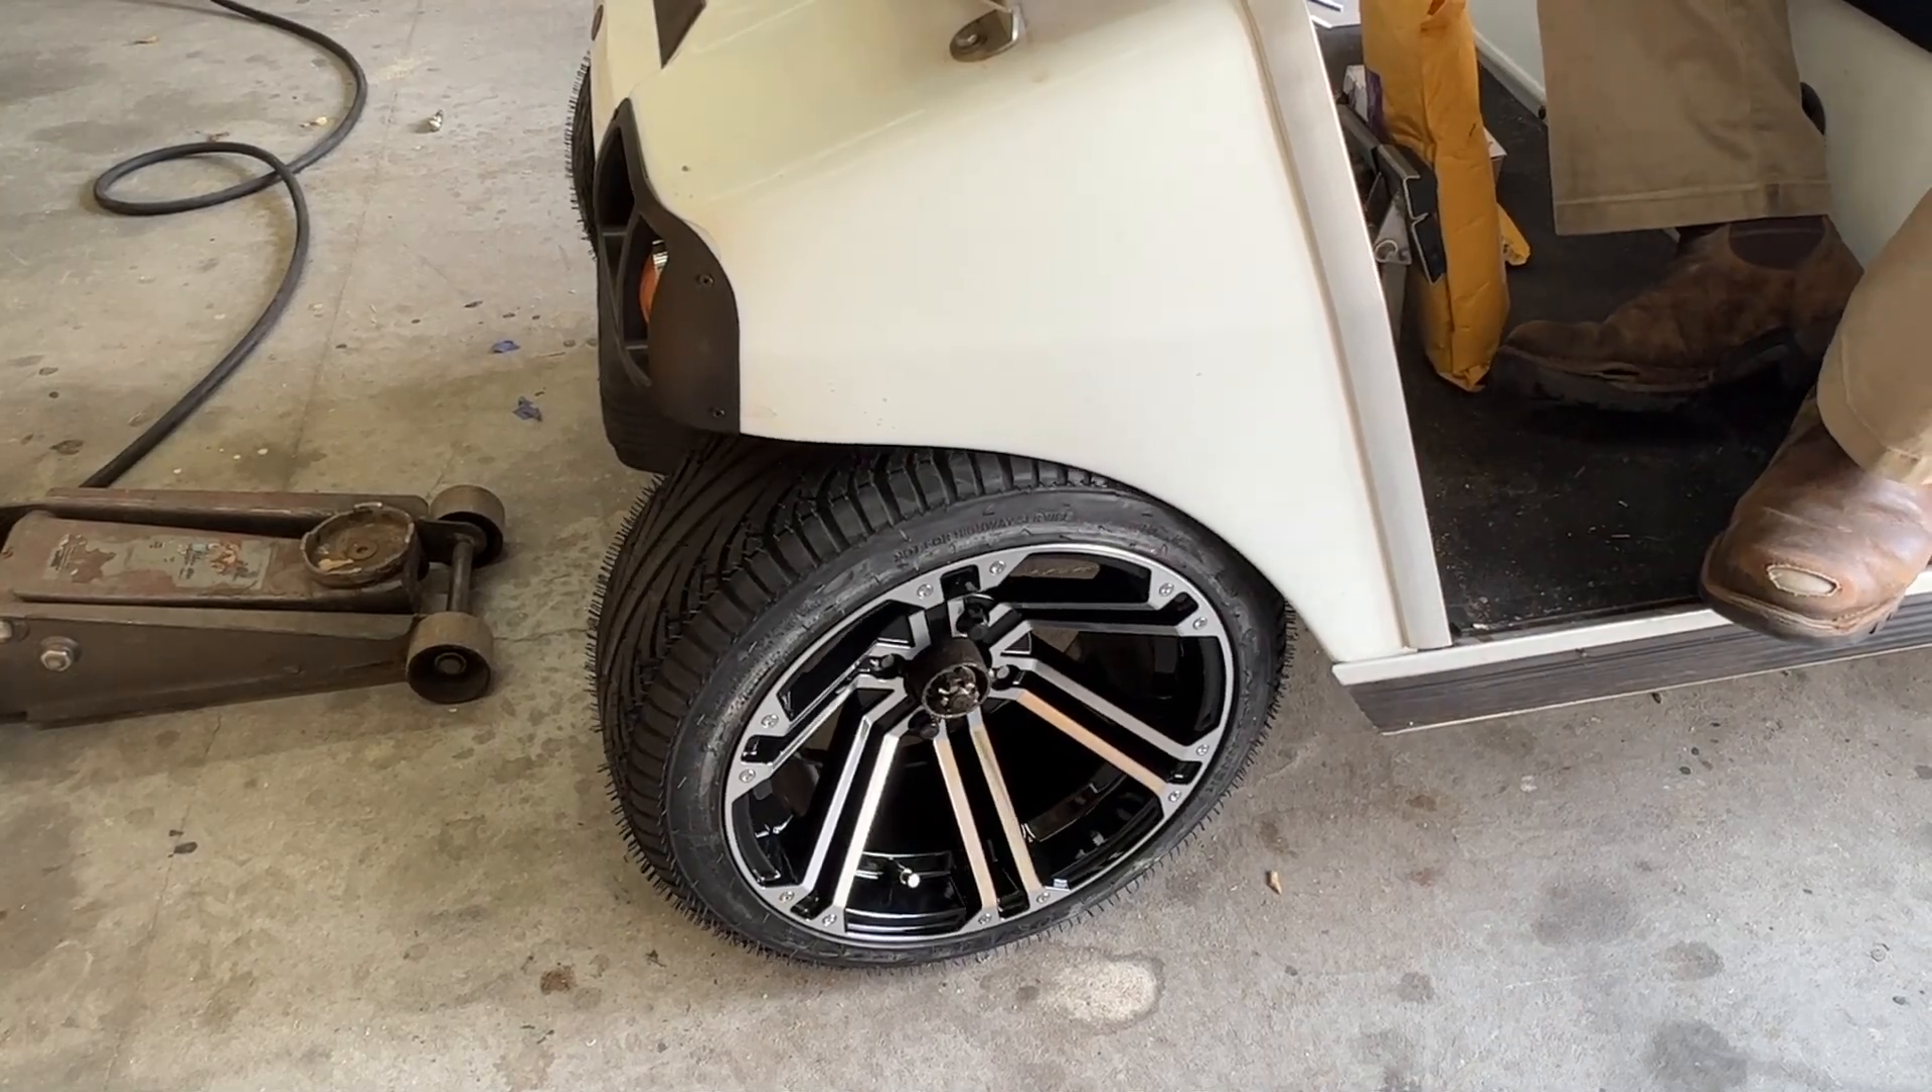See how the tires are up against the fender already.